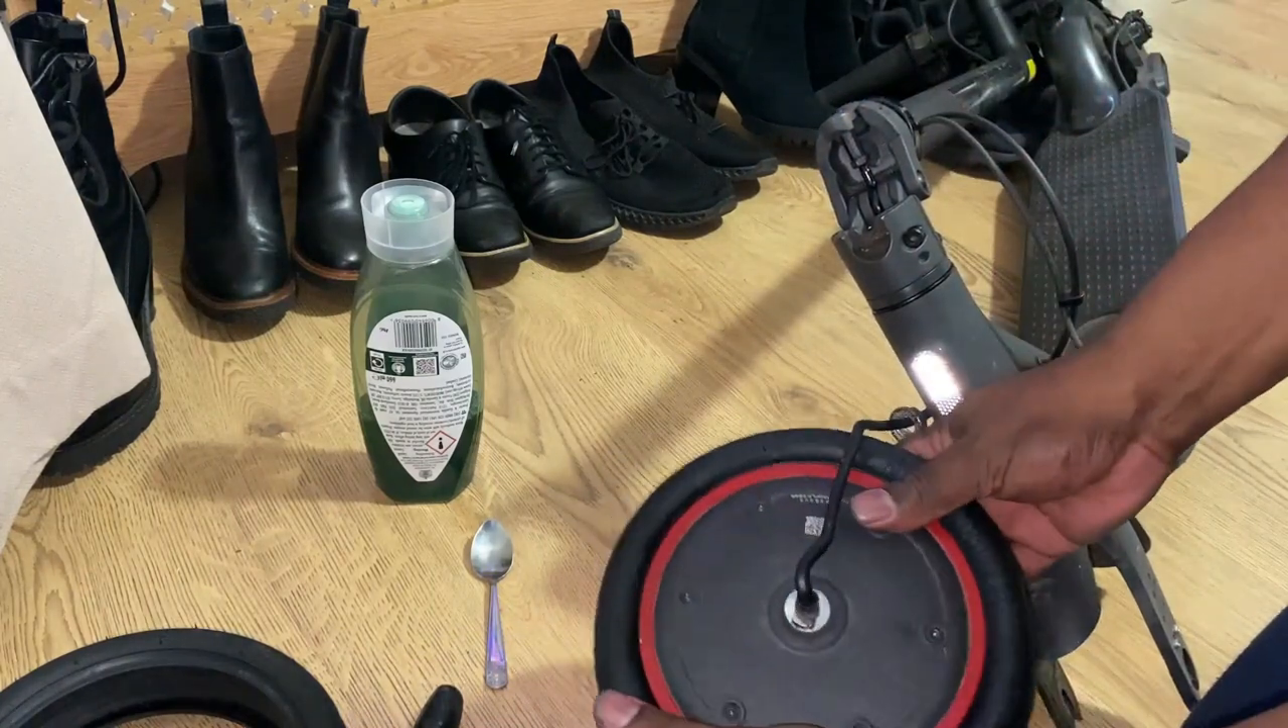Tyre's on the rim. I'll show you the other side. That's on also.